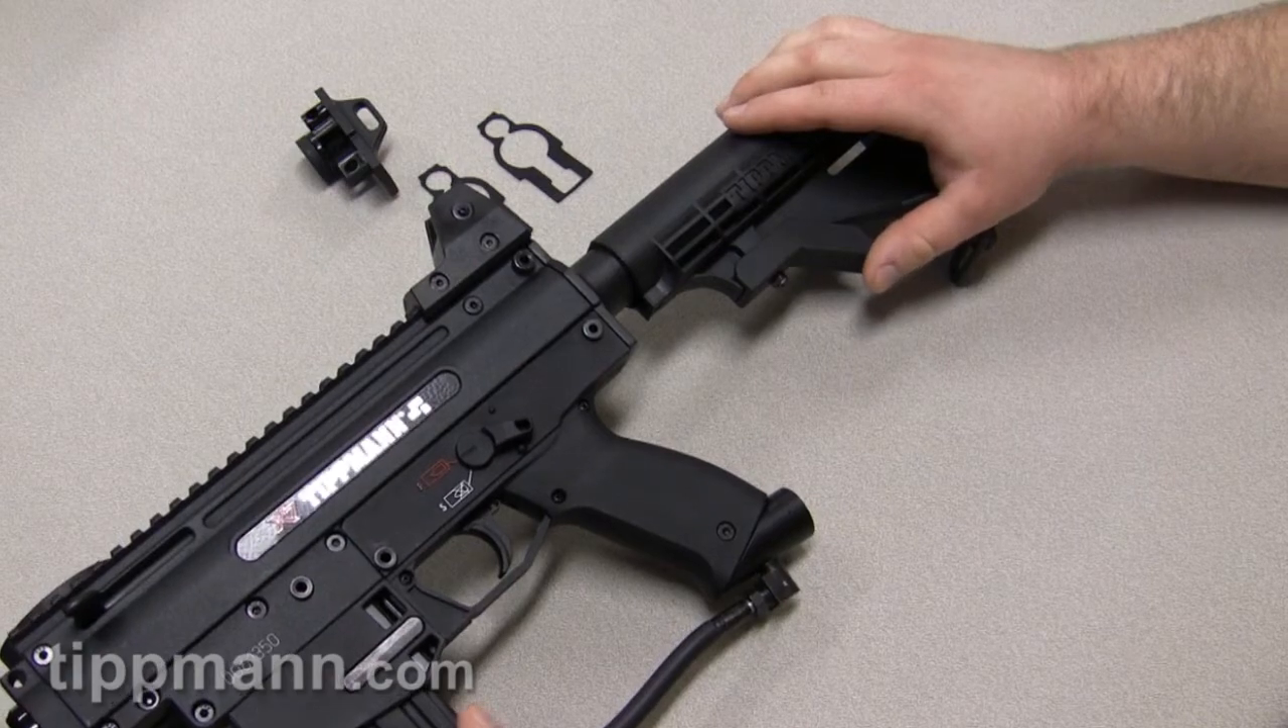Other than that, this pretty much completes the installation of your X7 stock.